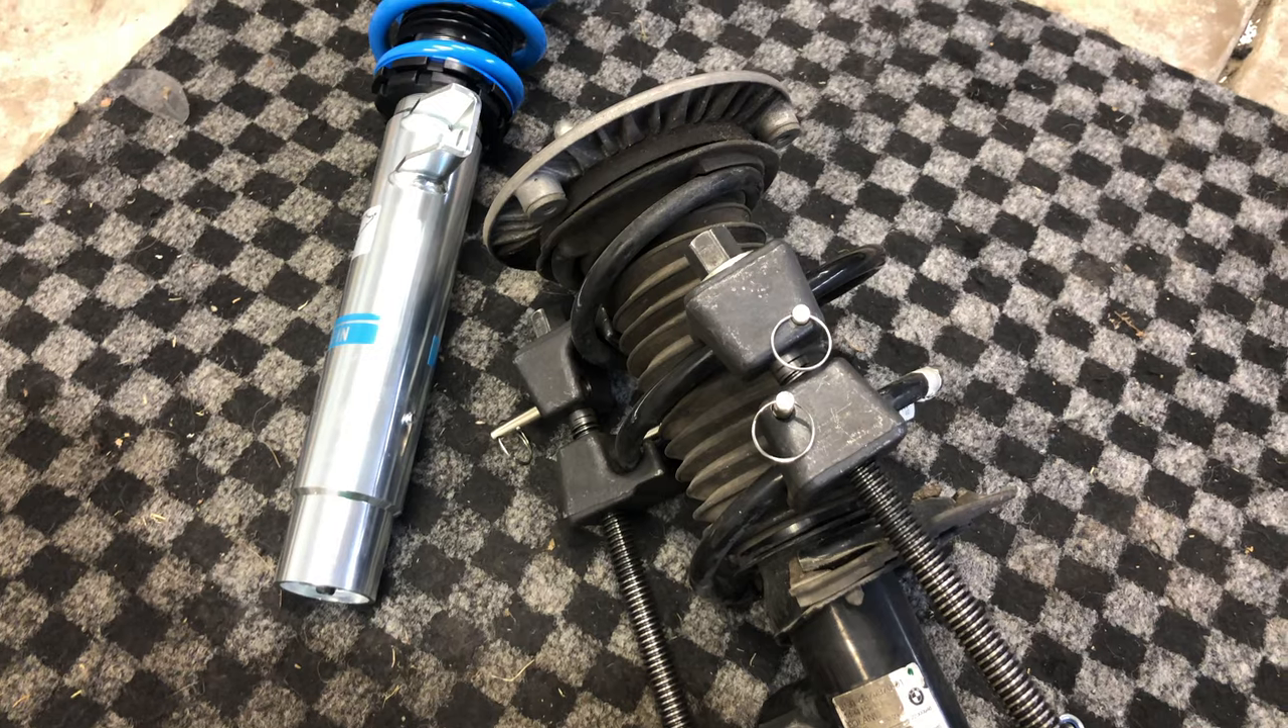Now that I have the spring compressors on the coilover, I can now remove the top hat.